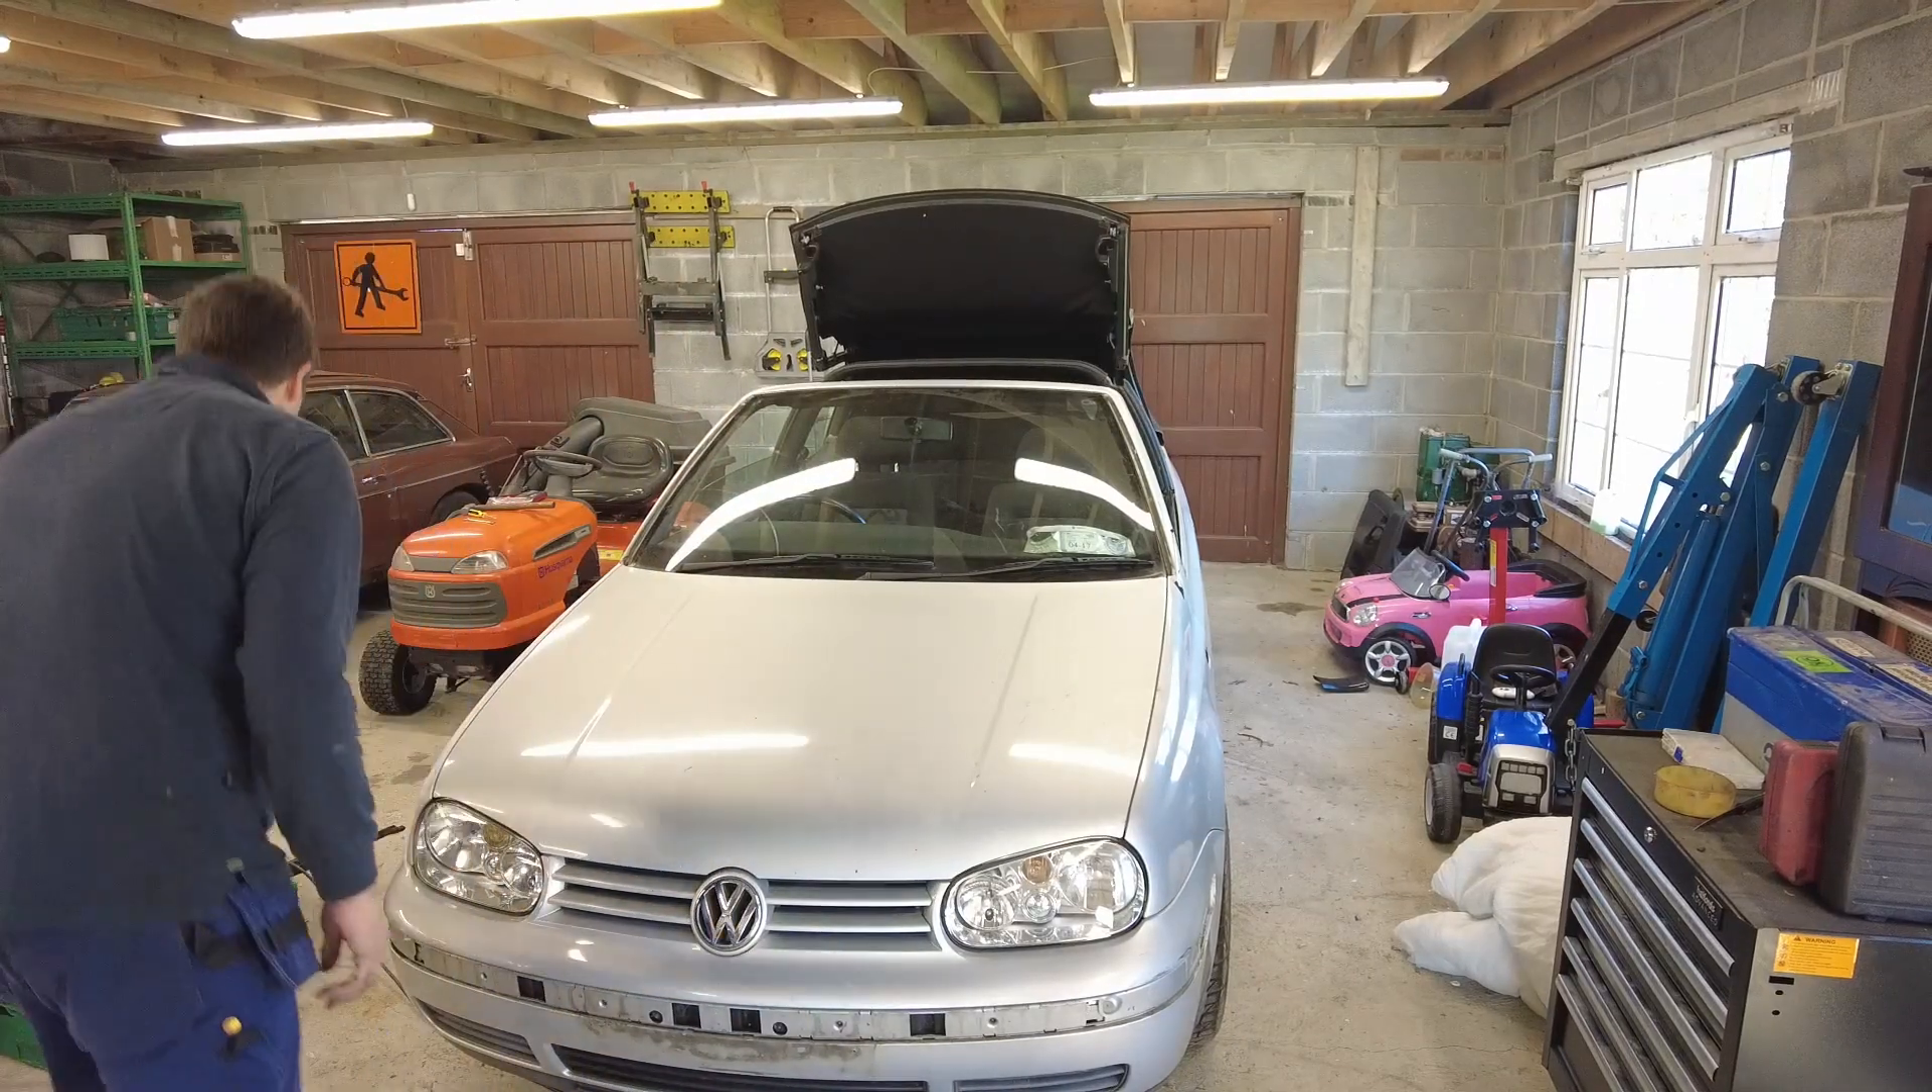But you'll see I've taken the number plate and the rub strip, such as it is, off the front bumper as well while it's still on the car.